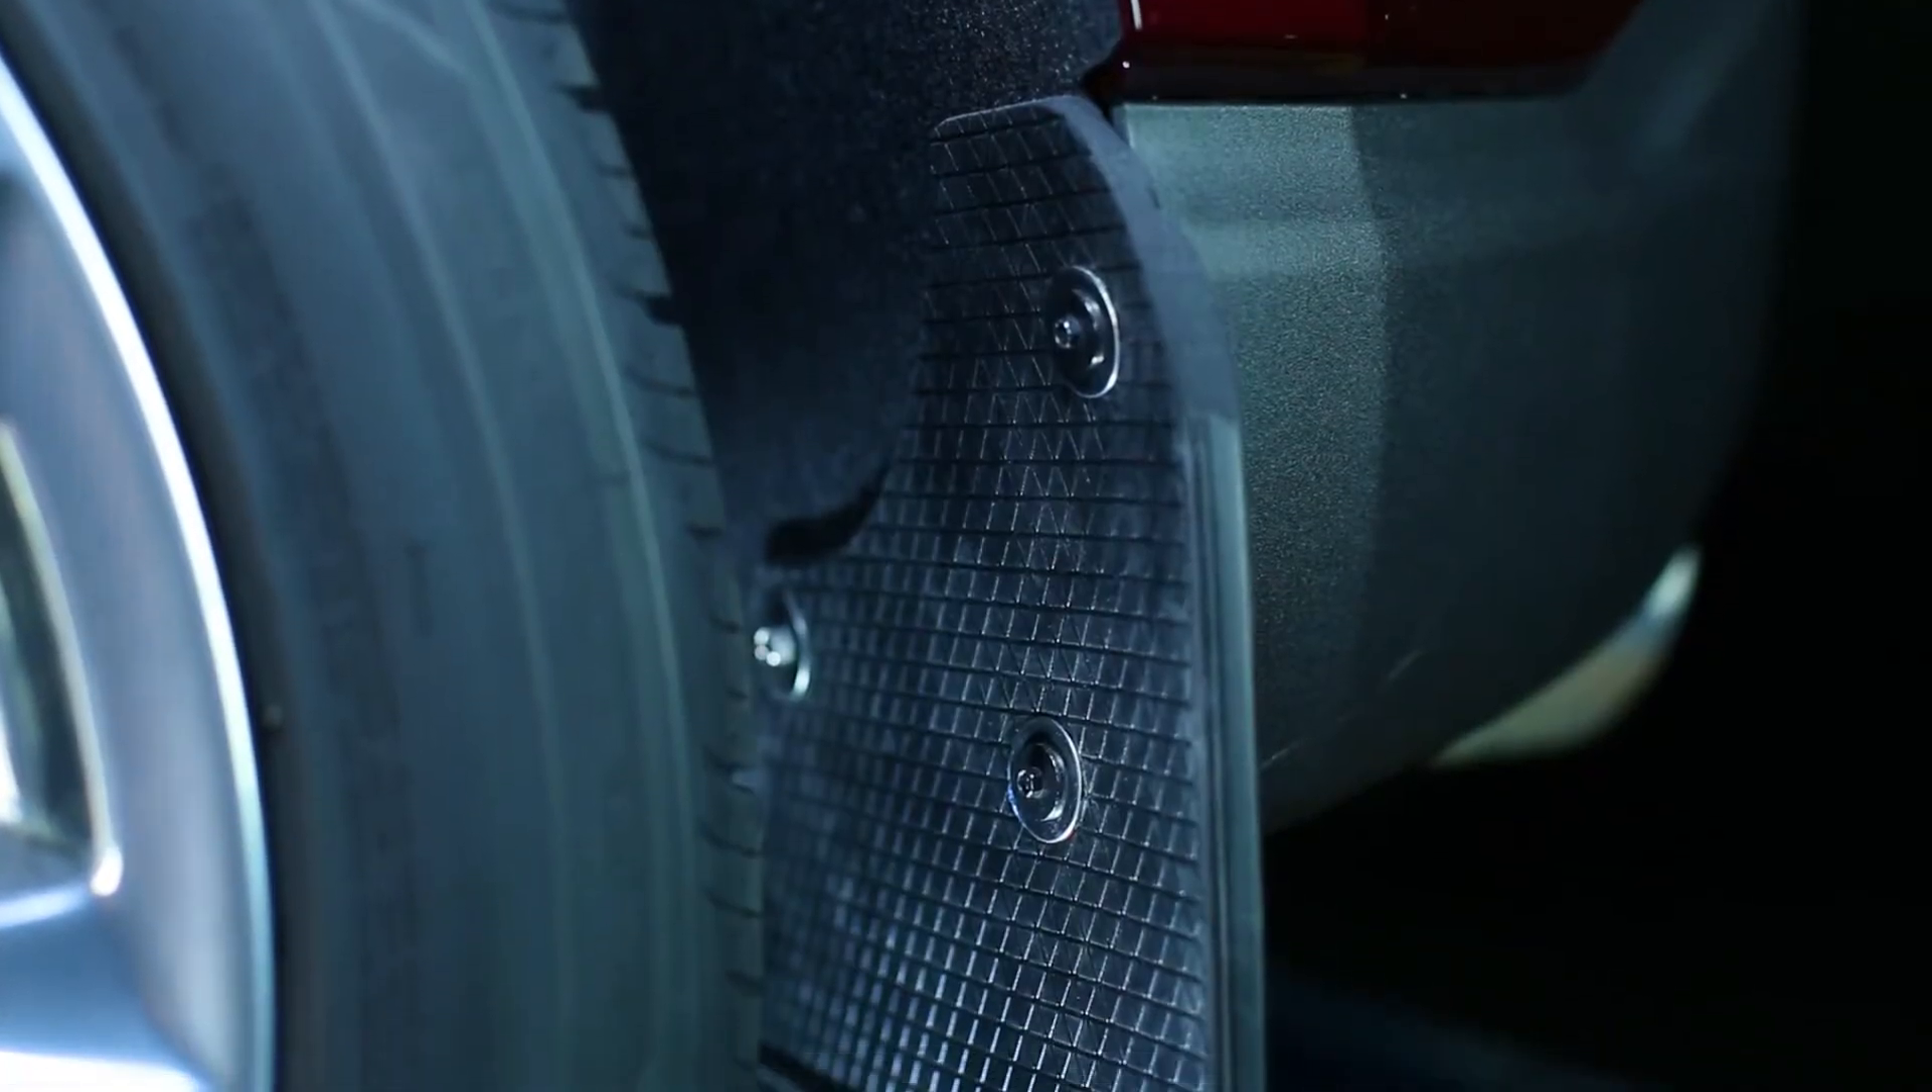Congratulations, you've just finished installing your Gatorback Mud Flap Kit.